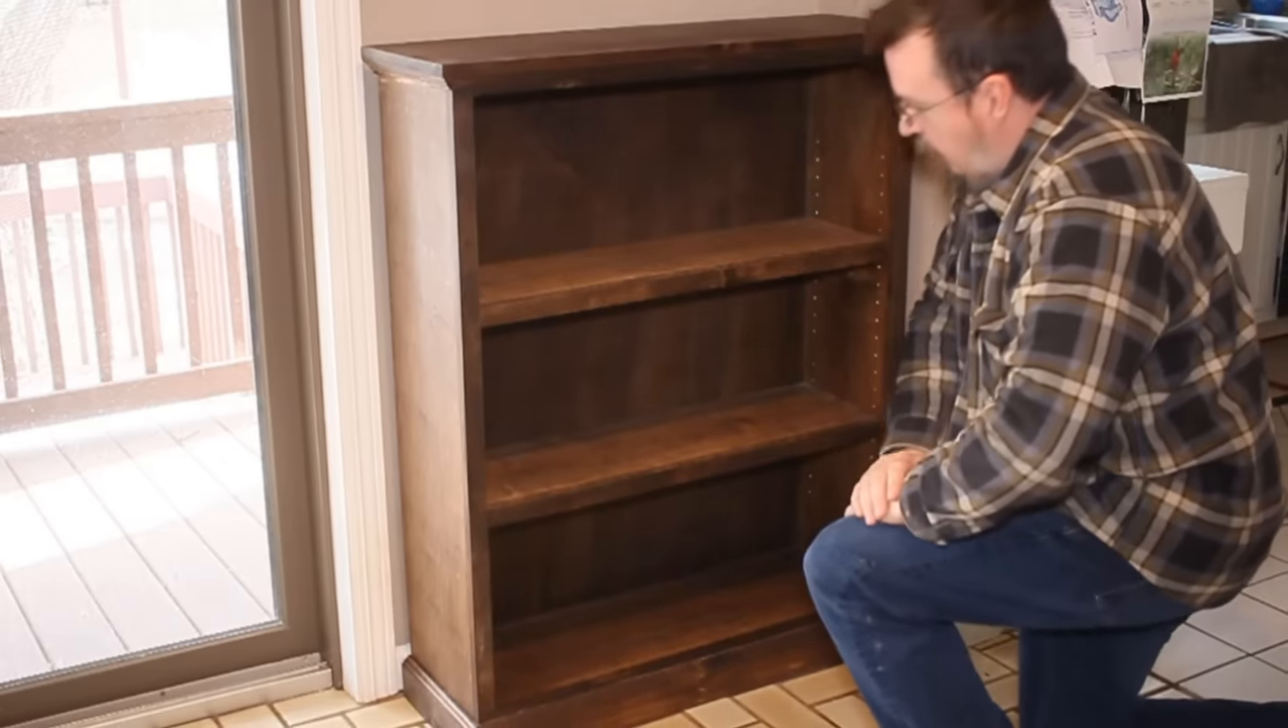I dropped in the shelves and it was done.